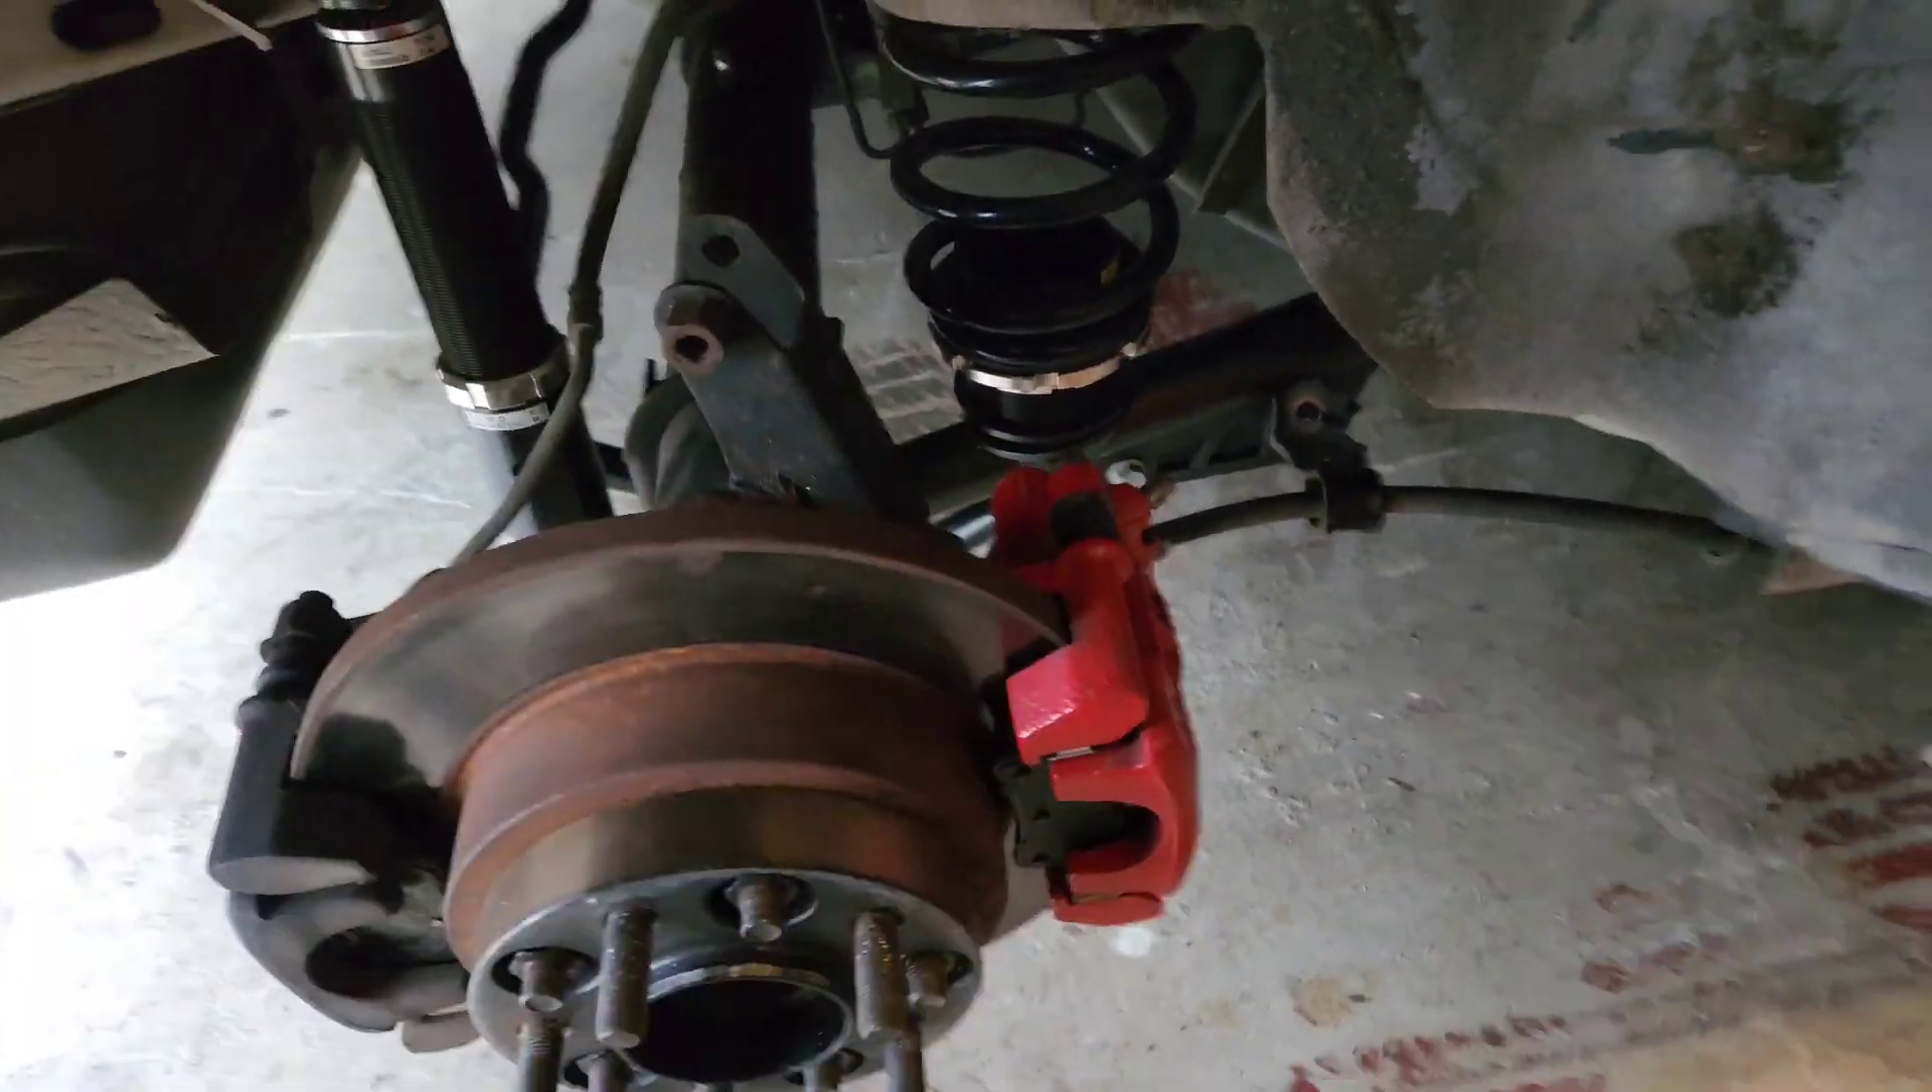Okay got the rear wheel off here on the passenger side.